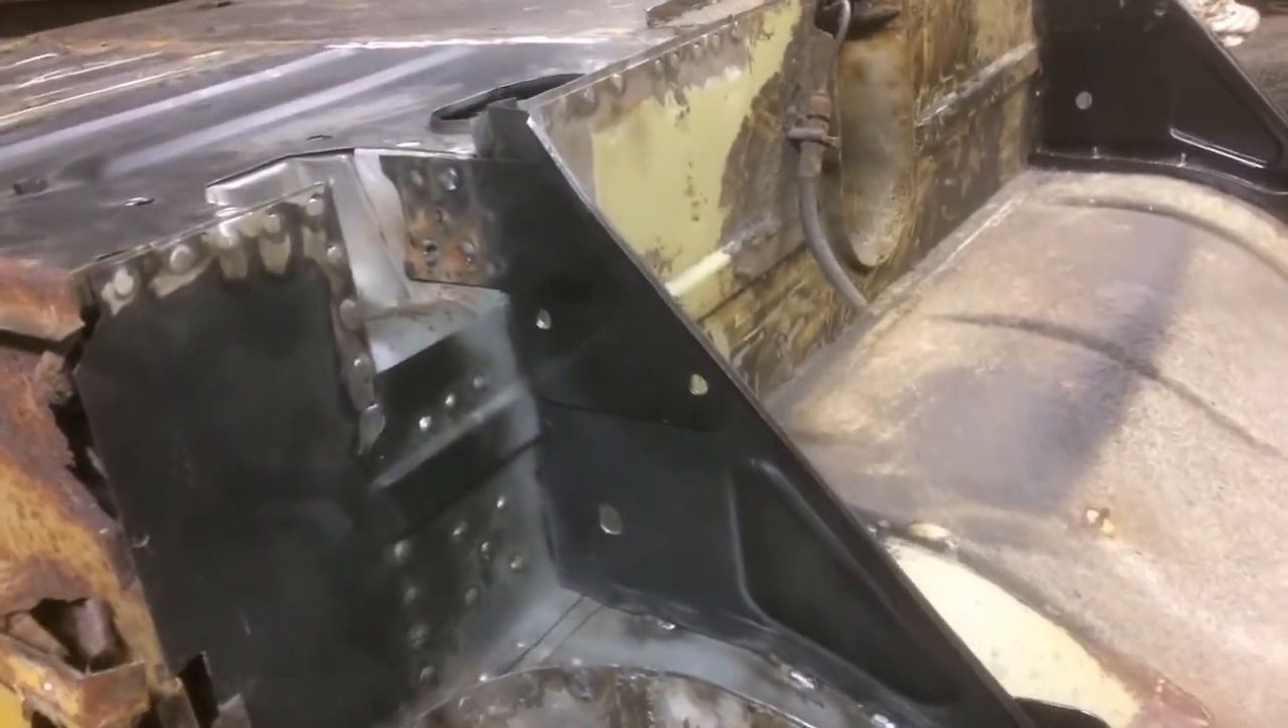Okay so the panels are now all welded in and I've cleaned back the welds where necessary.